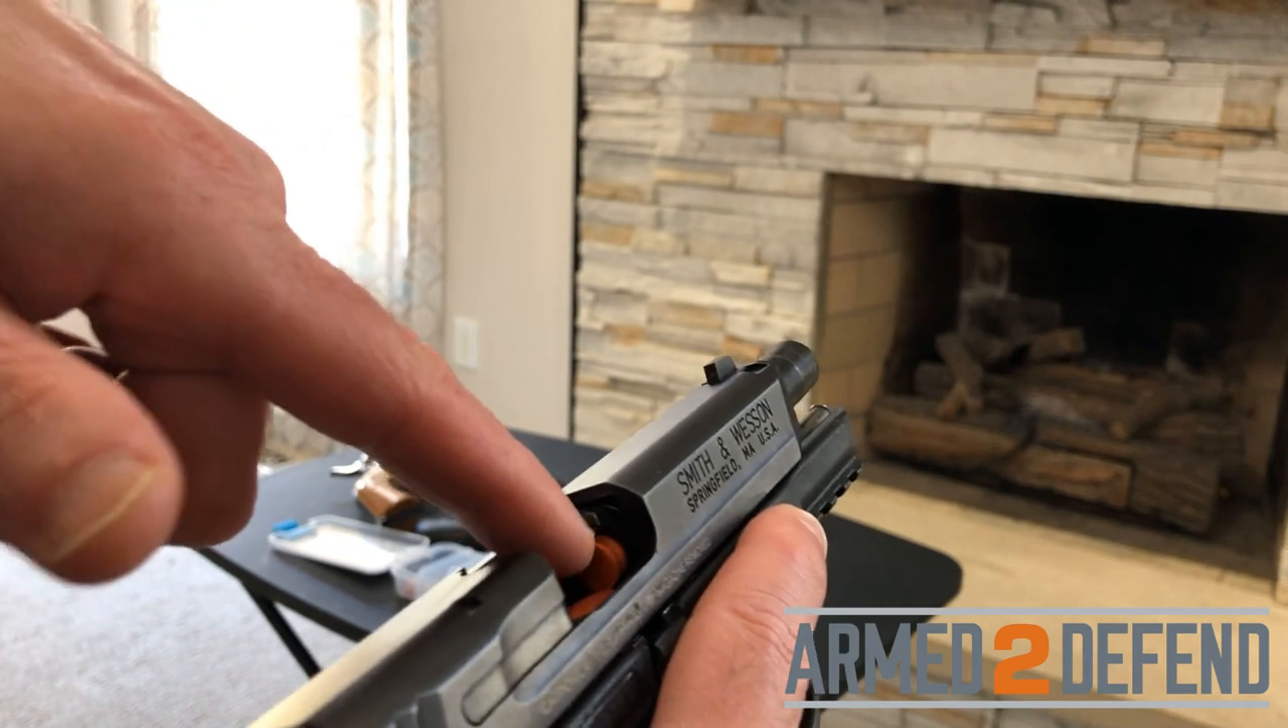When I release the slide, notice that the slide doesn't go all the way forward and you have the cartridges are actually jammed up in there.